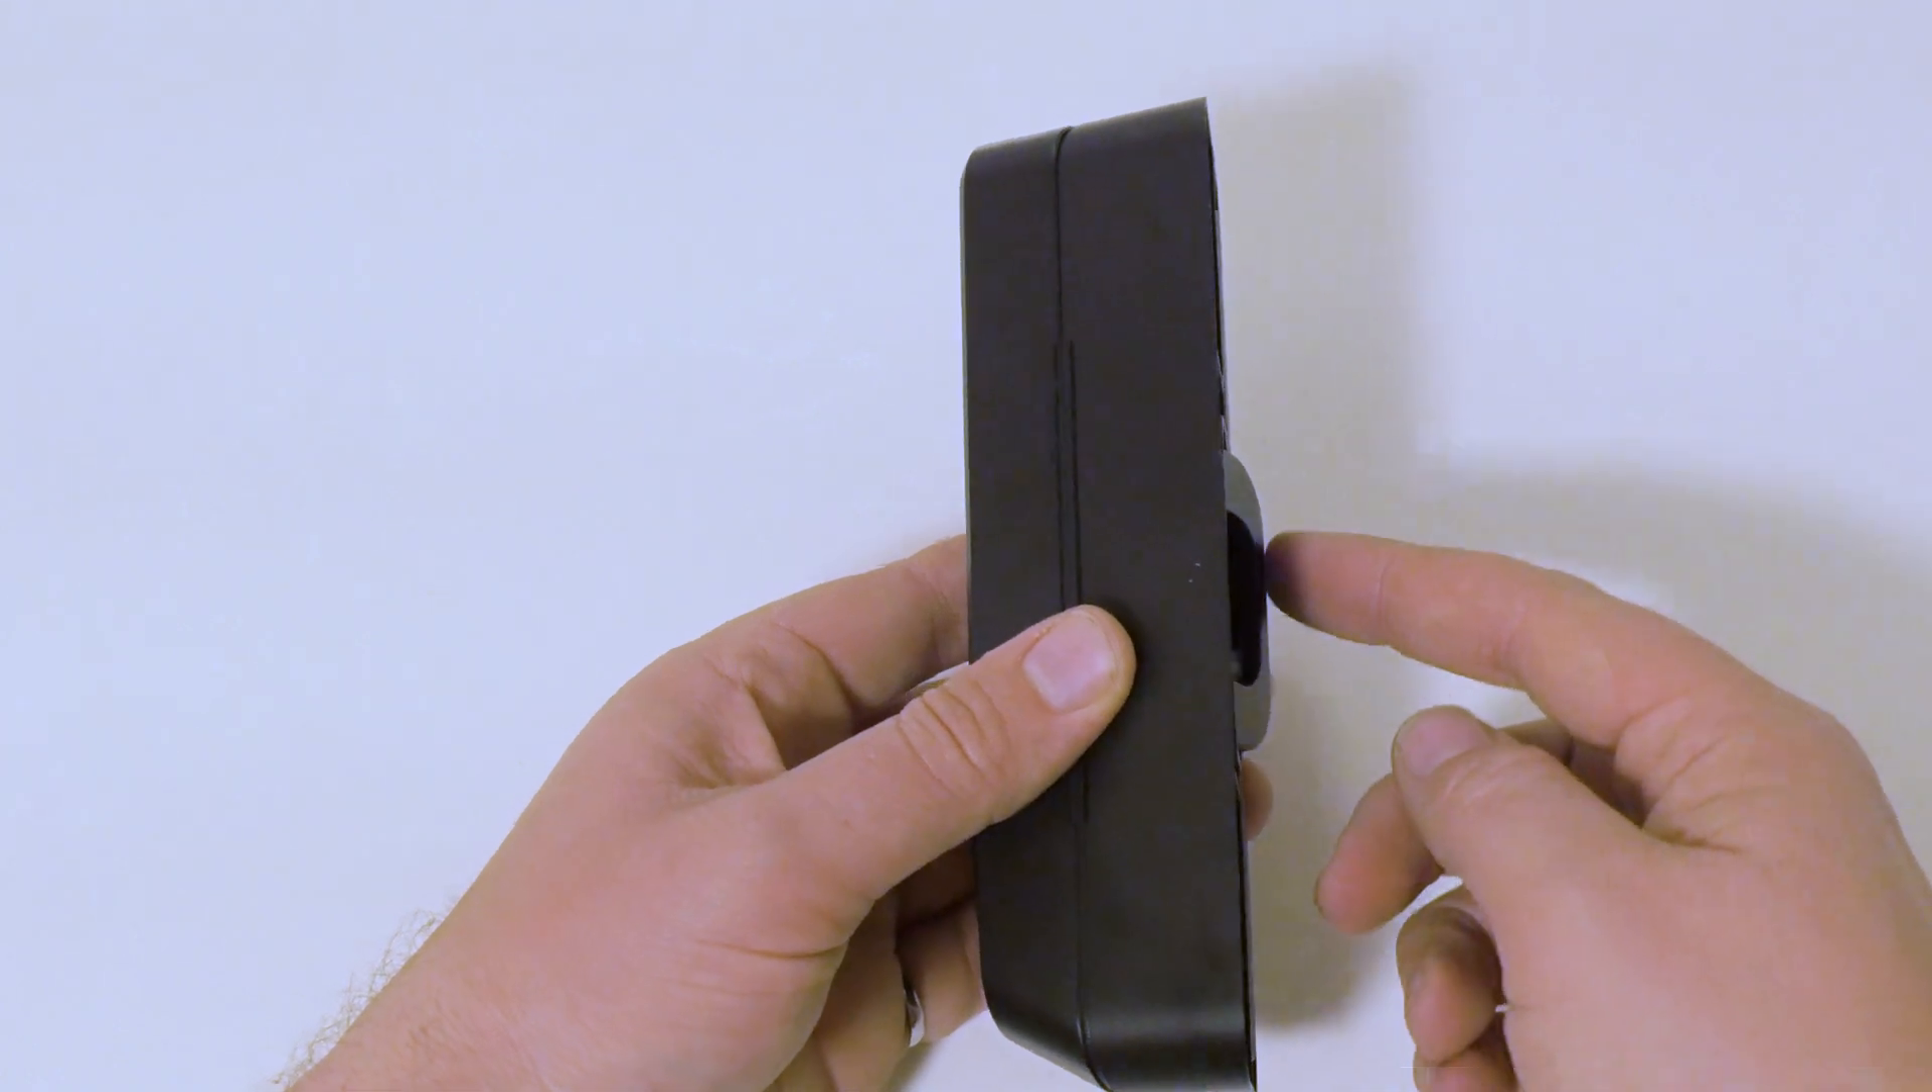But the PoE version of this camera has this protrusion on the back of it, which sticks out past the mounting face of the wedge.